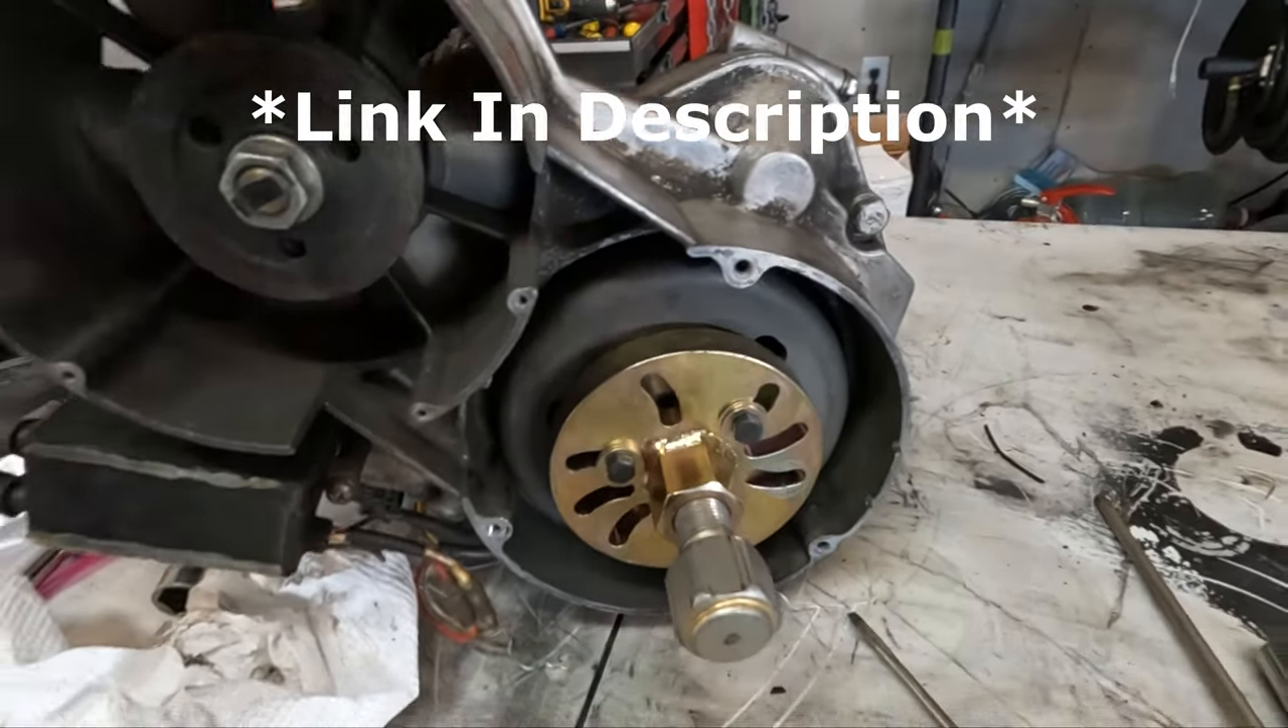I got our puller all set up.